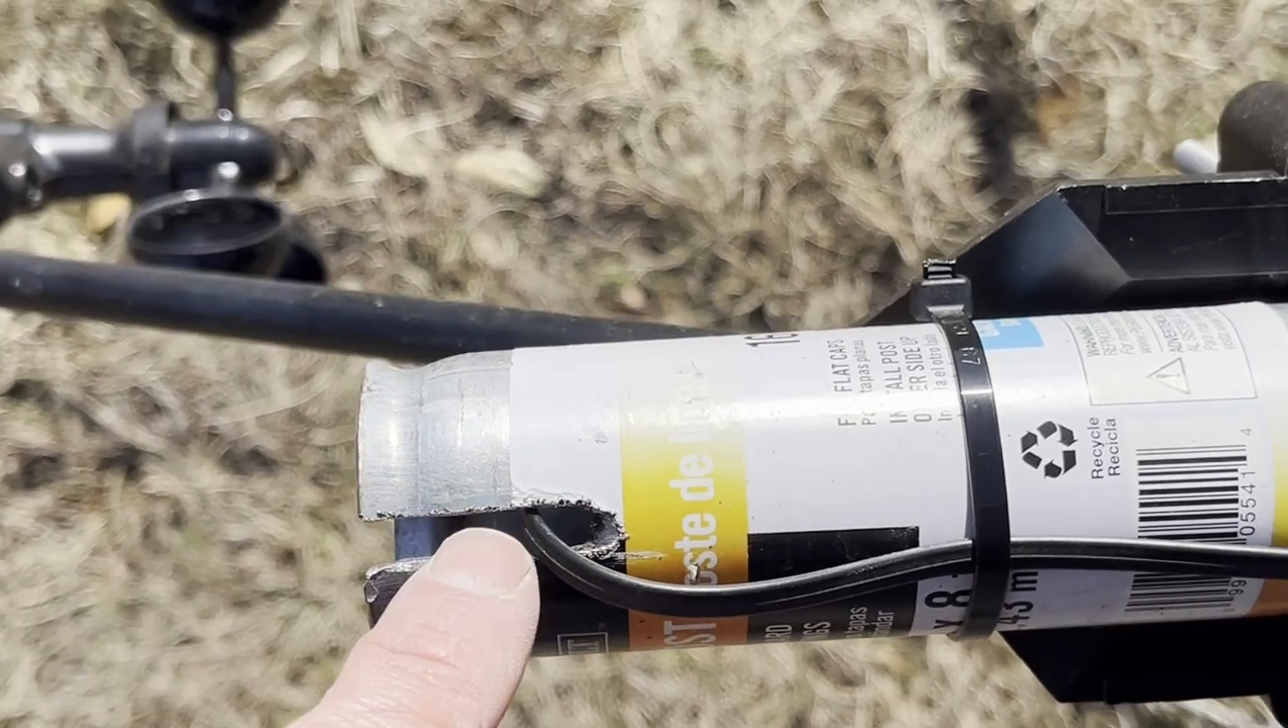Right now the cable is coming from inside or getting inside the pipe without any protection.